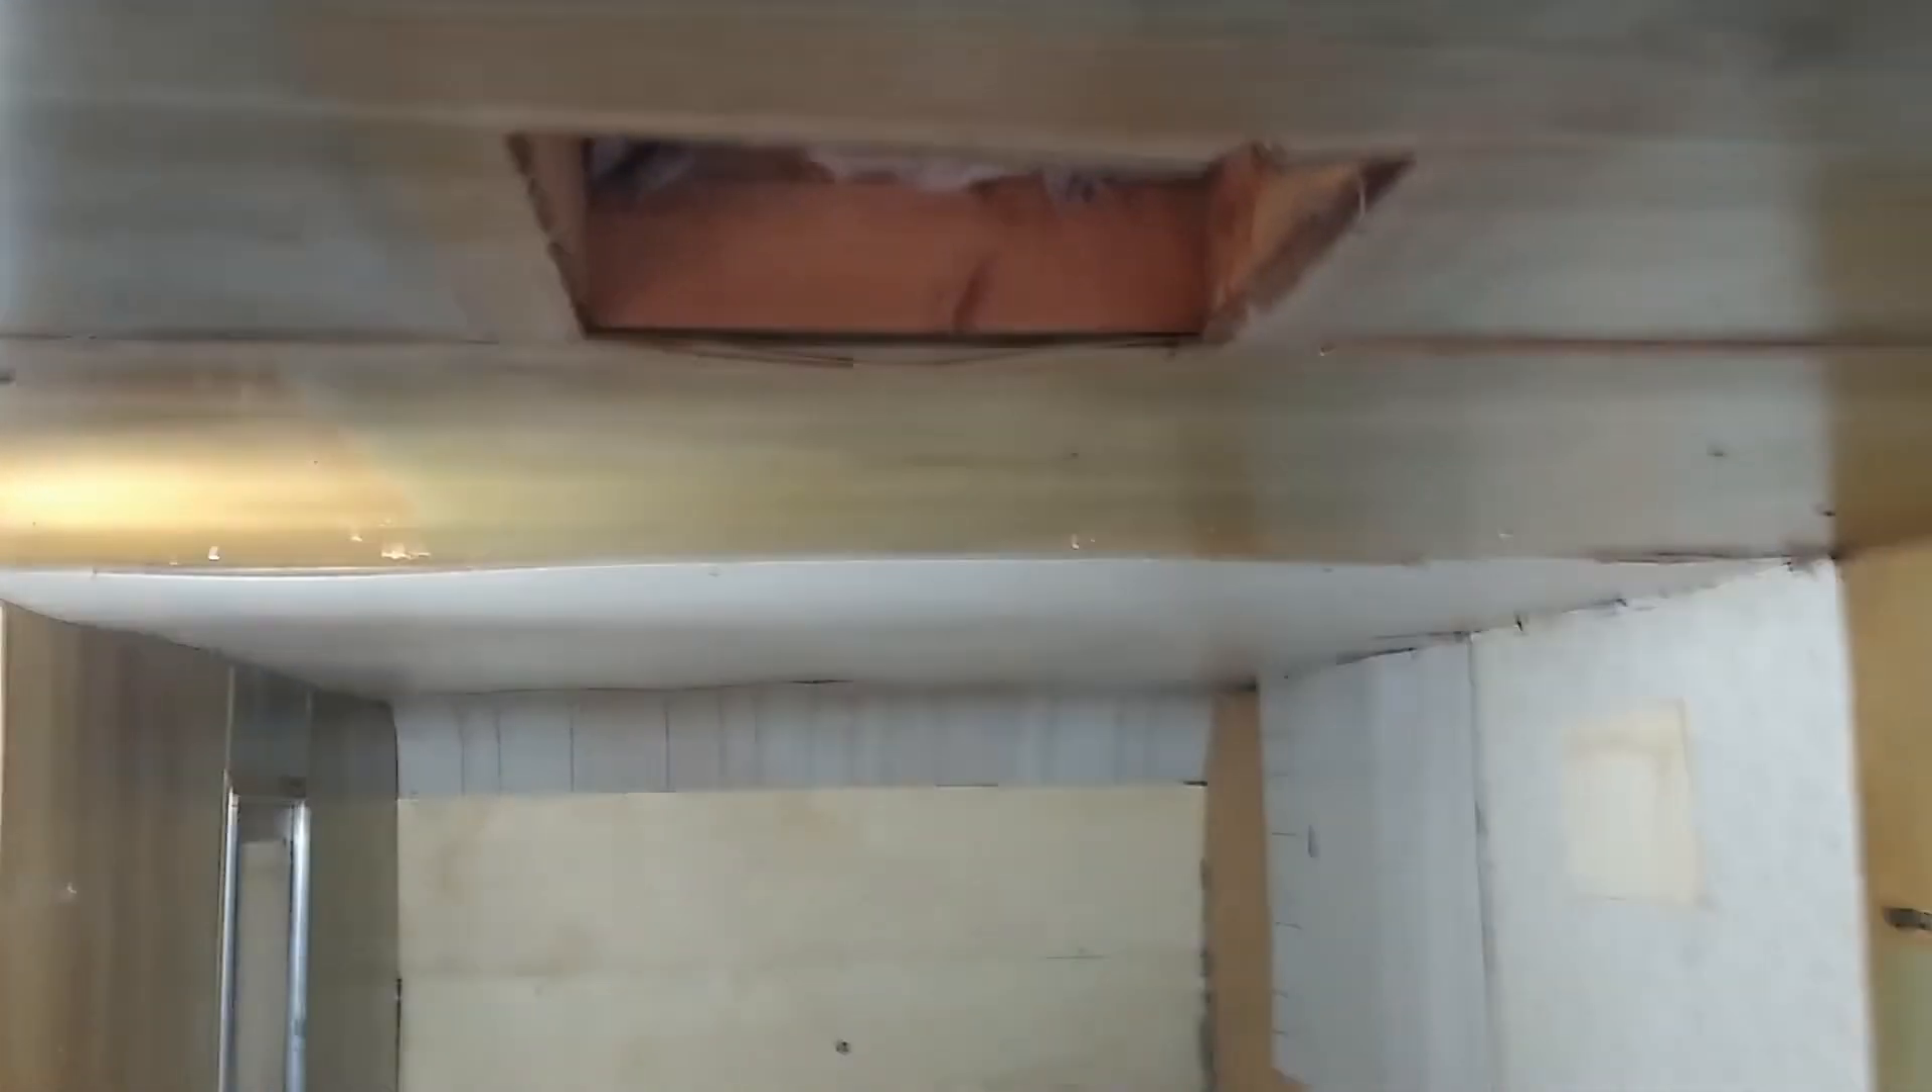I still have to cover this hole here in the ceiling.